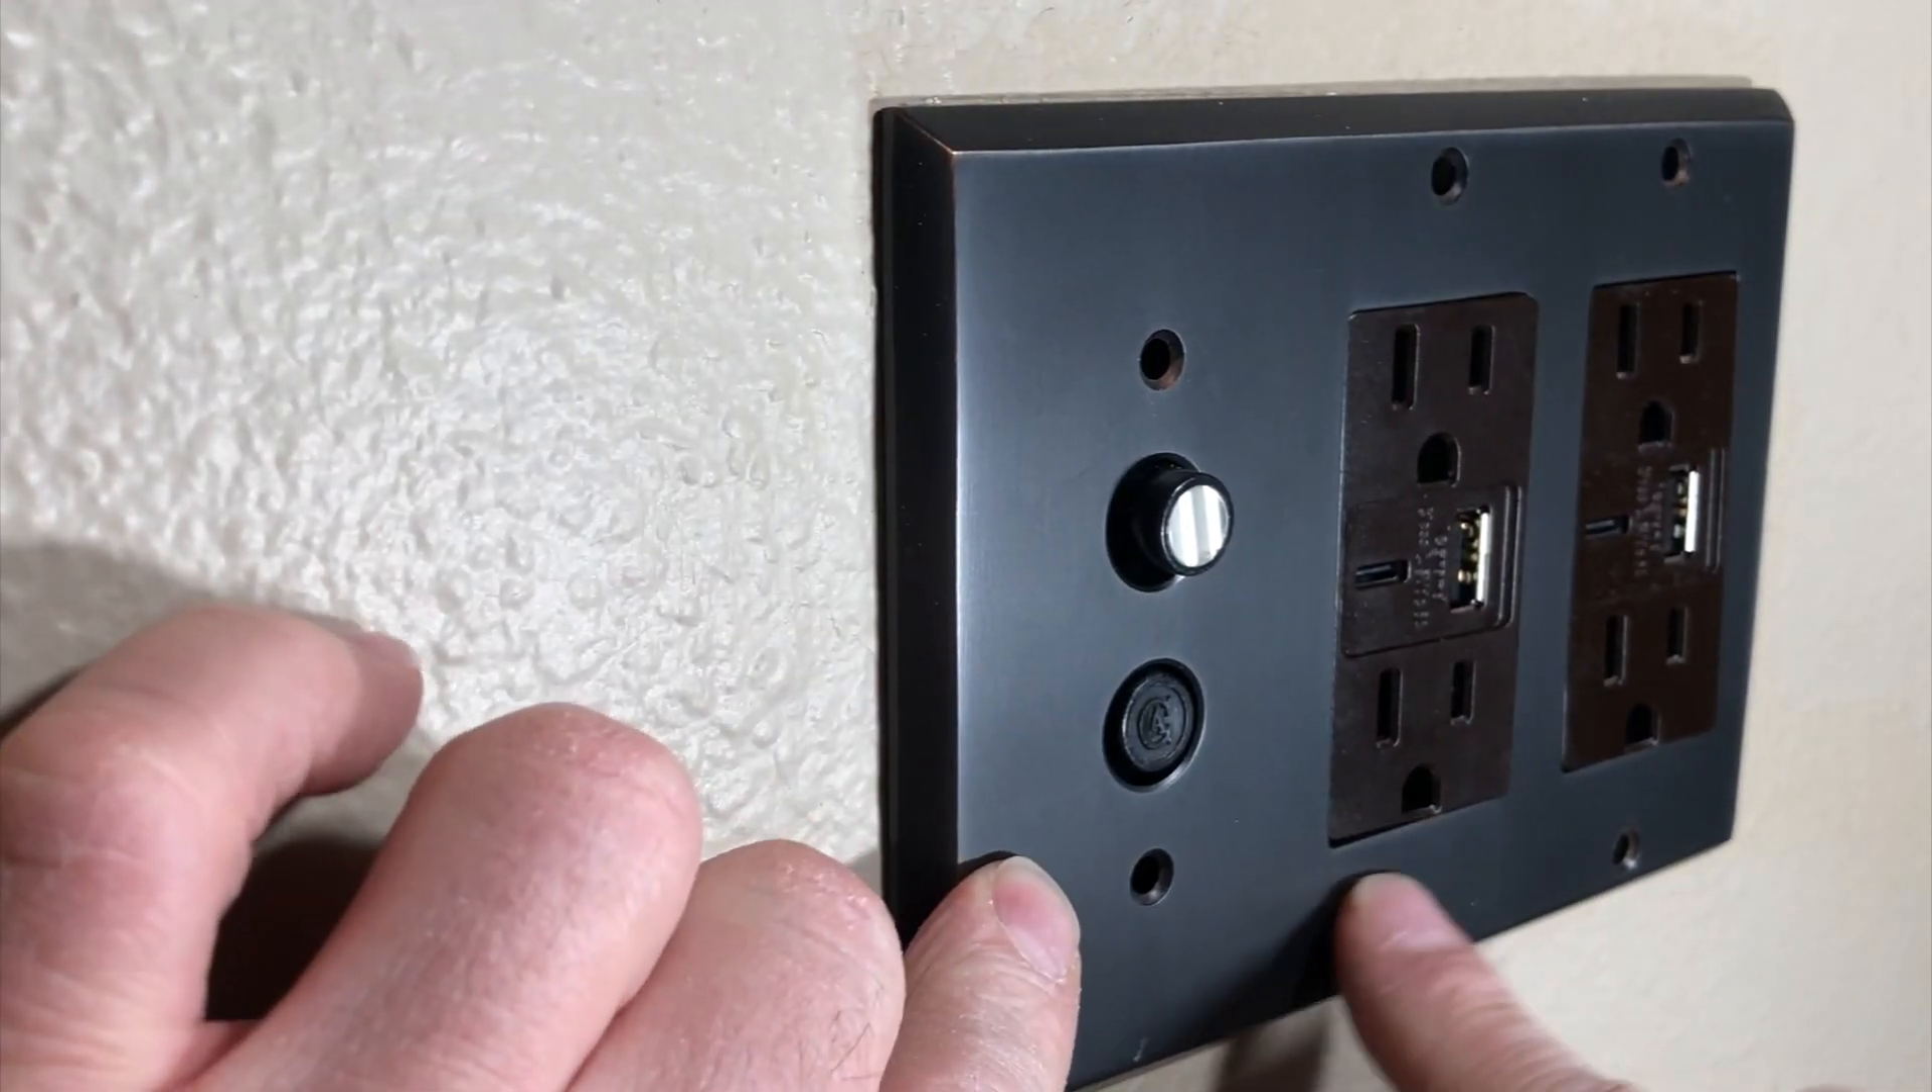Okay, so now I have the cover plate on. You can see the contrast.